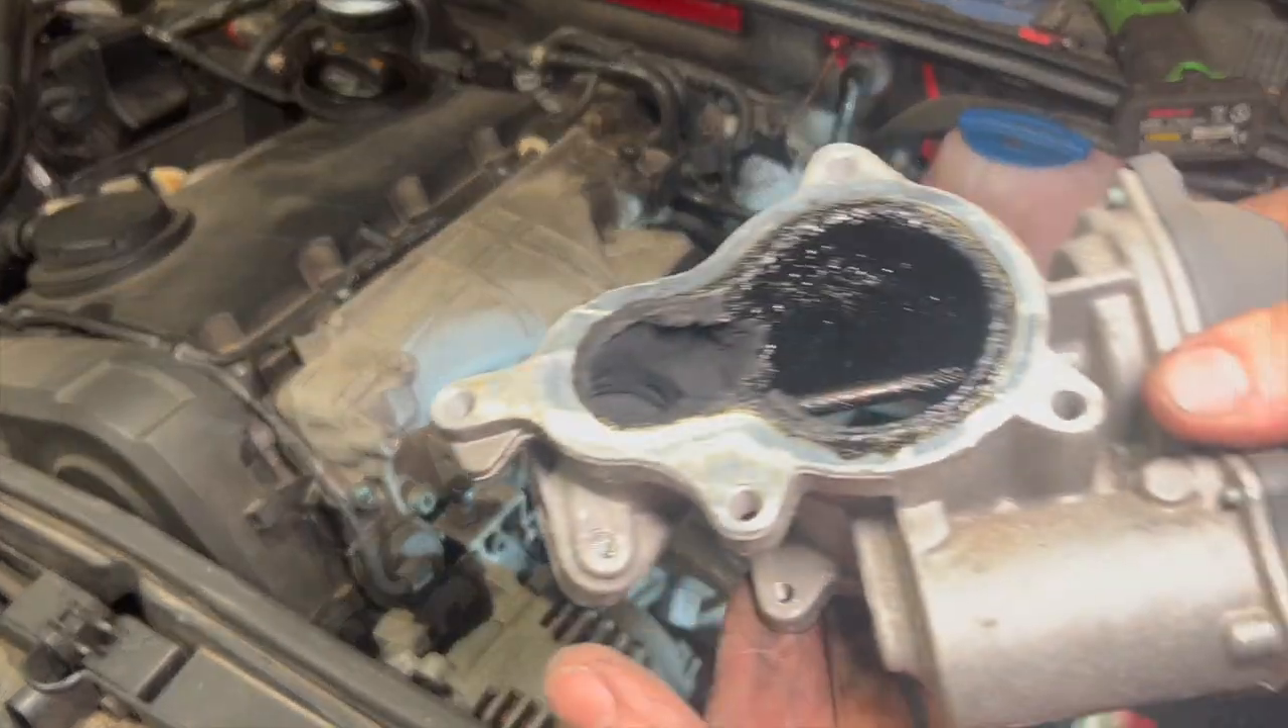As you can see, that's the EGR valve out now.